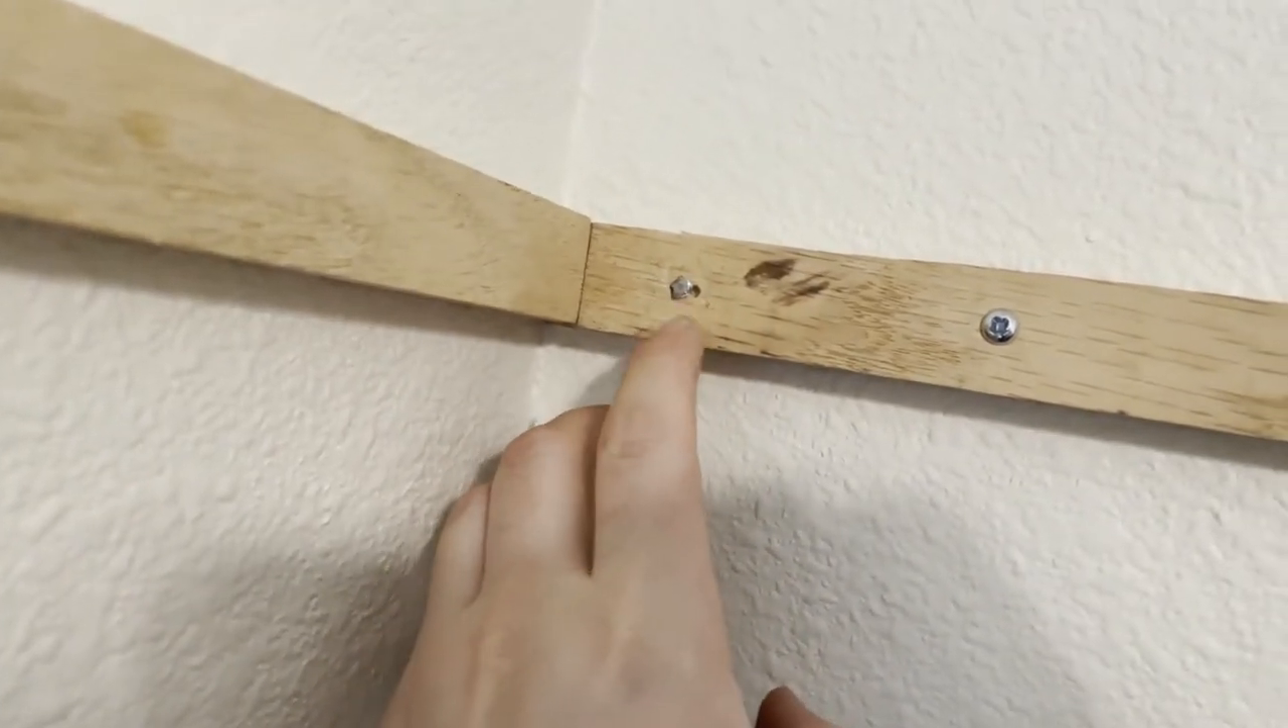All right, so I got these inner brackets mounted.